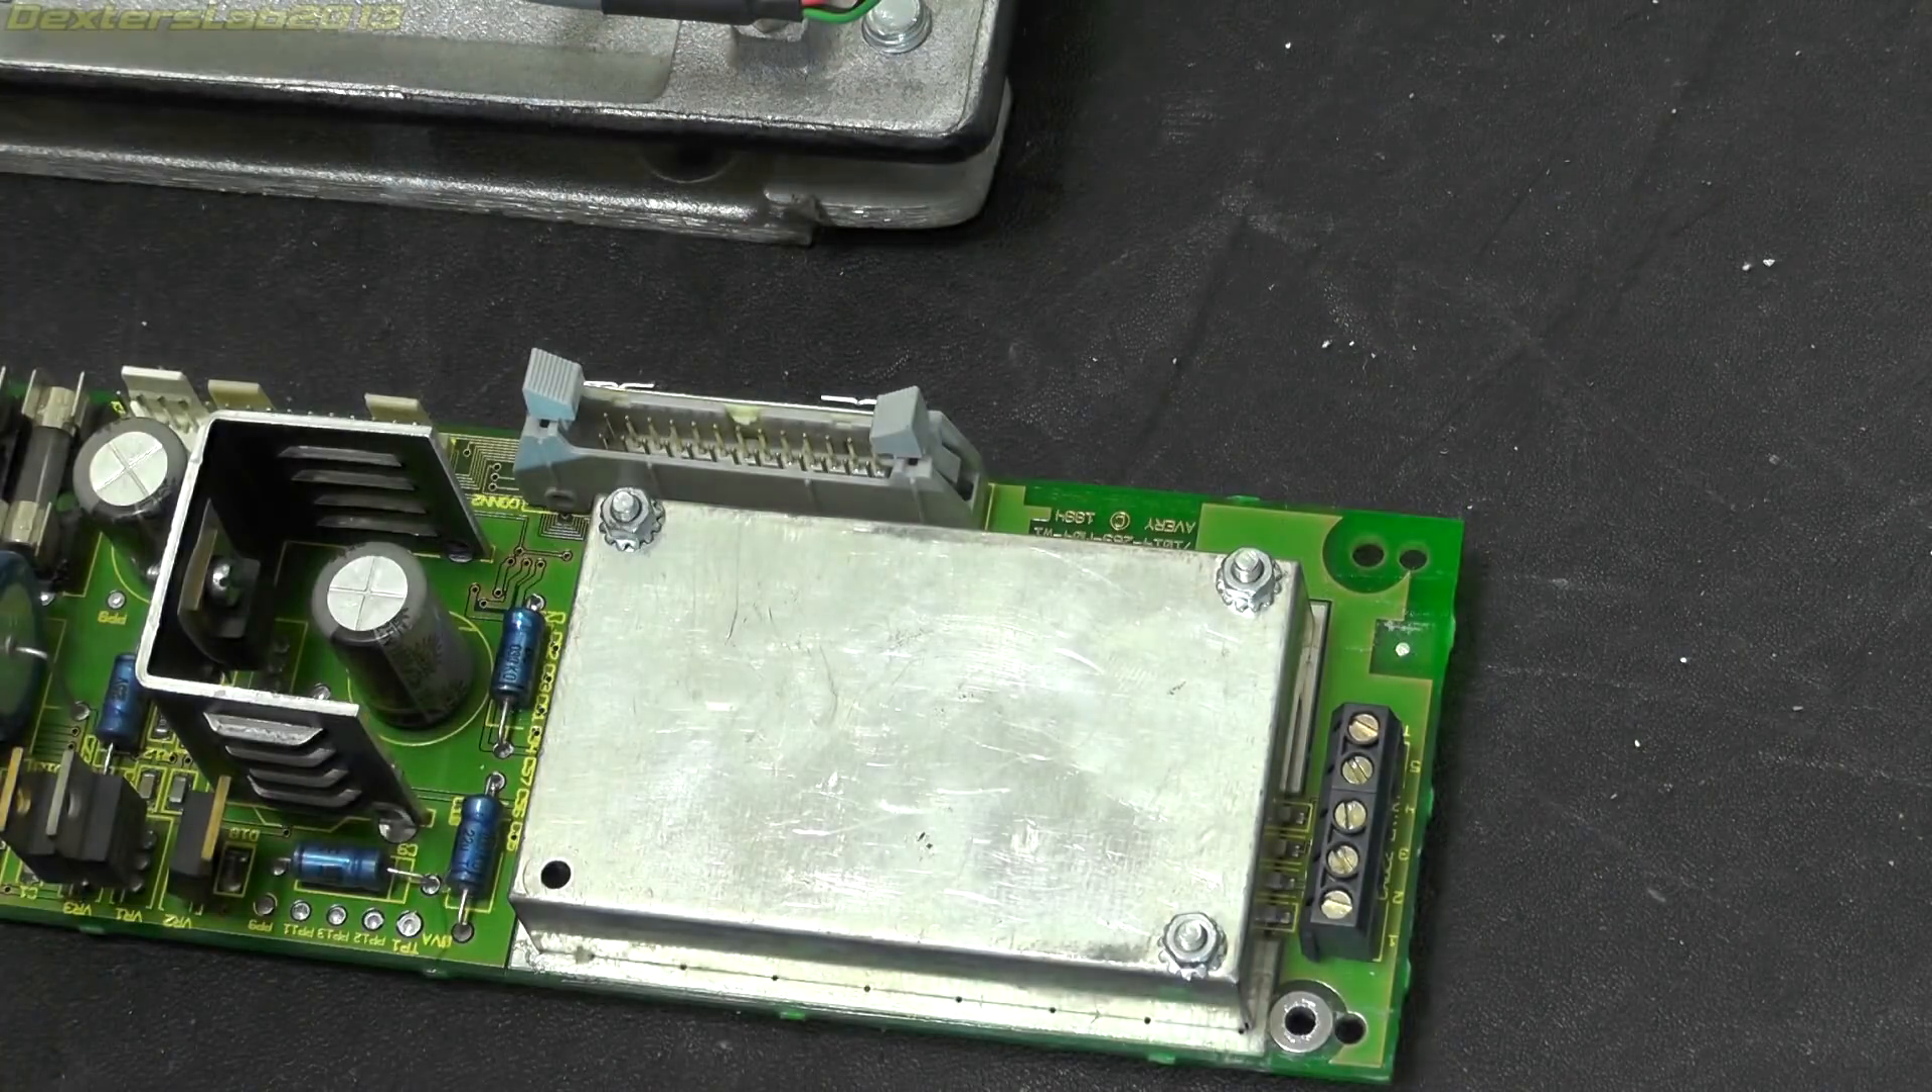Right so this is the board just taken out.